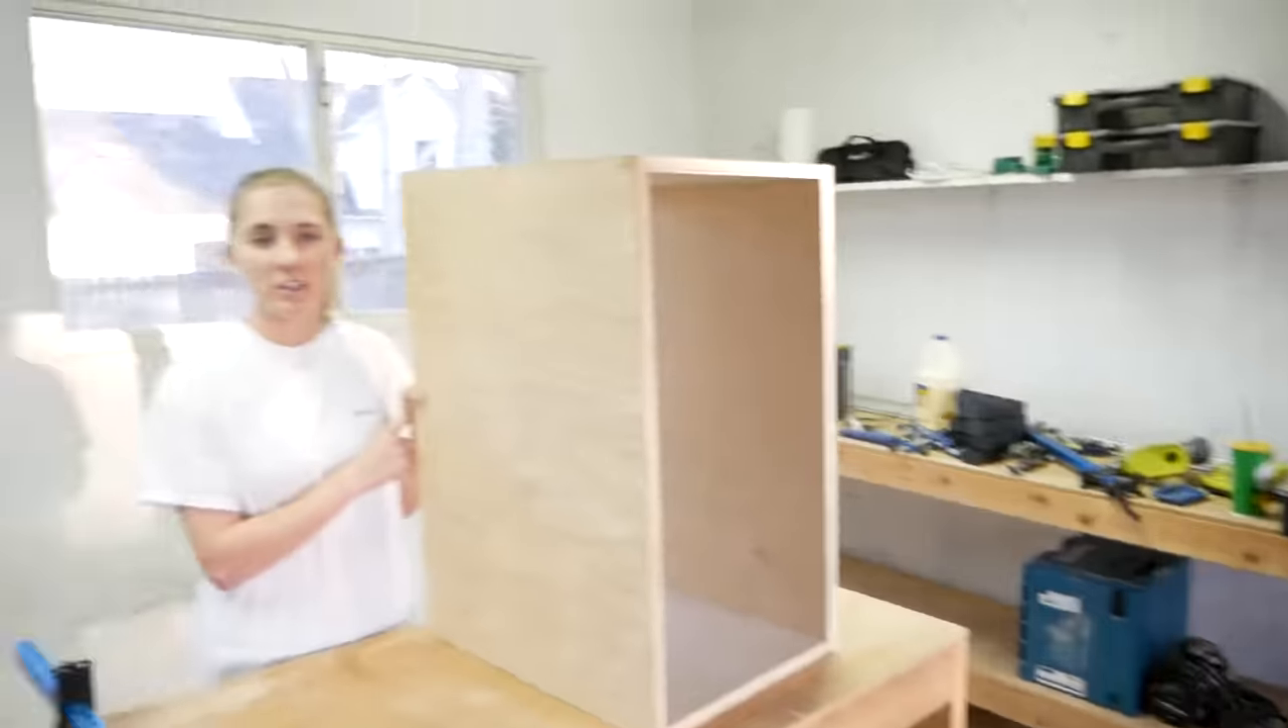So we just got done putting together the outside of the cabinet.